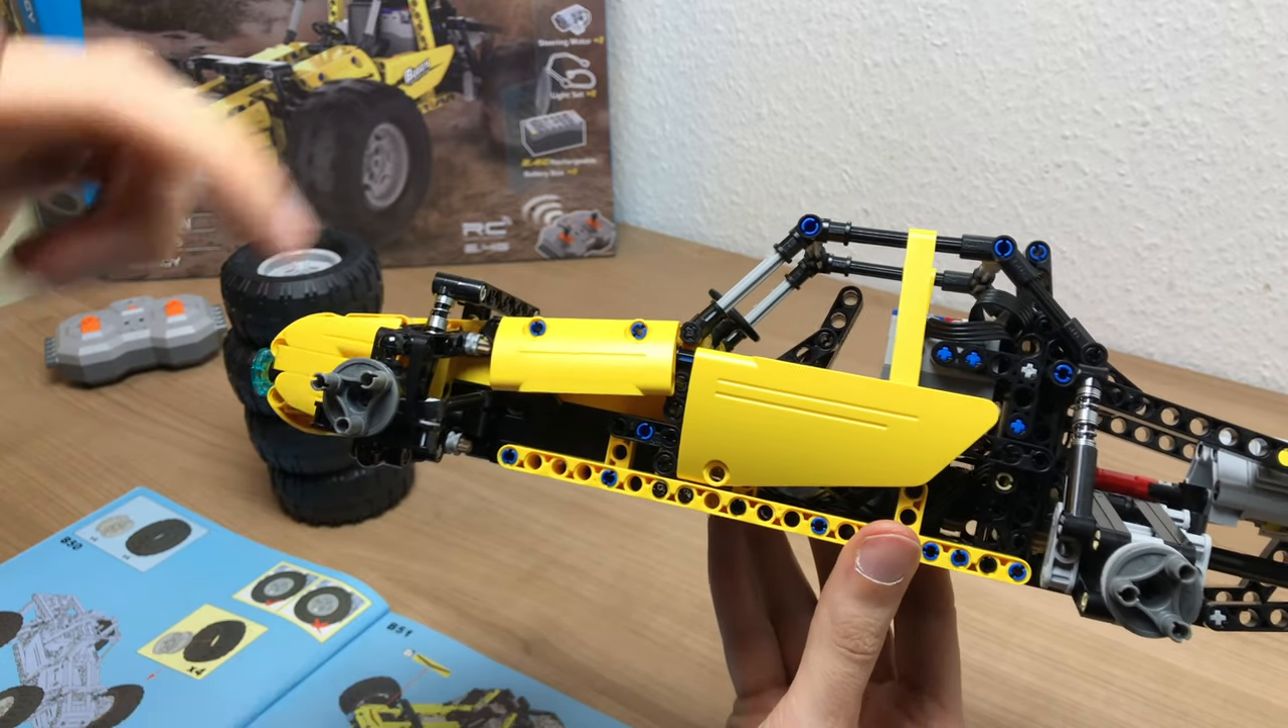Mit diesen Paneelen haben wir die Seitenverkleidungen angebracht.